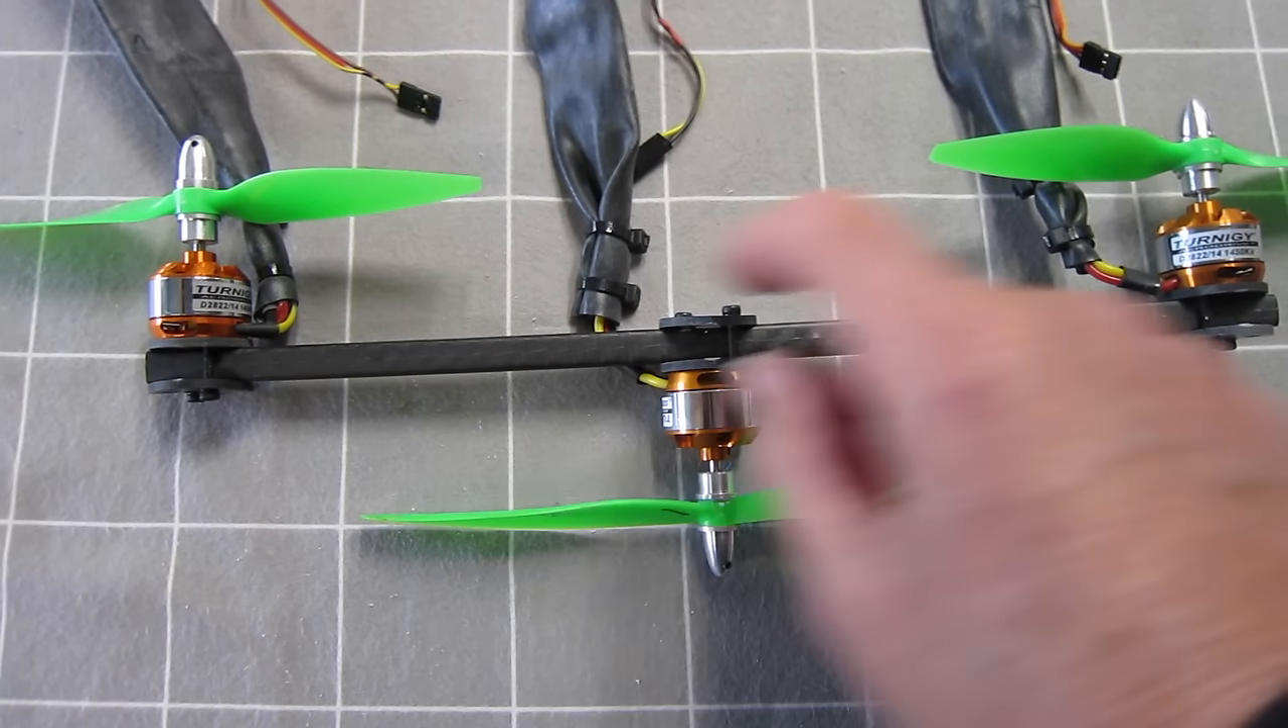Here are my three motors clamped onto the carbon fiber square bar.